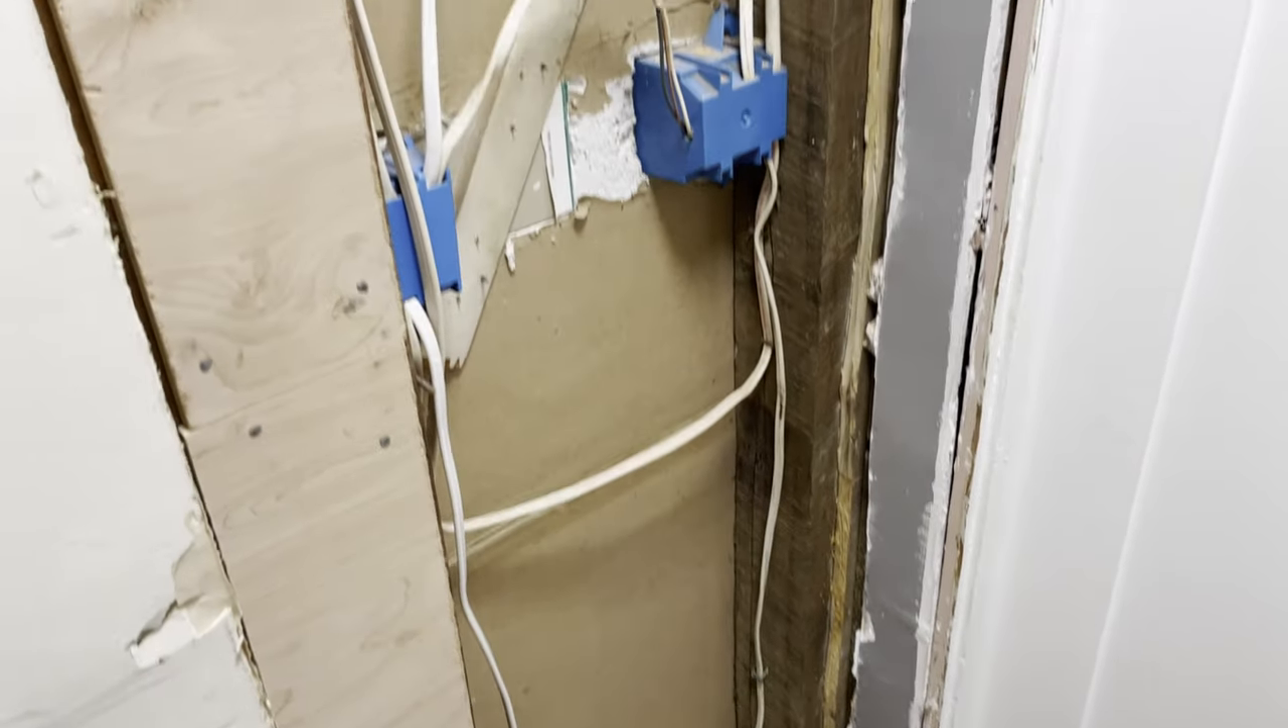I still need to secure some of those wires.